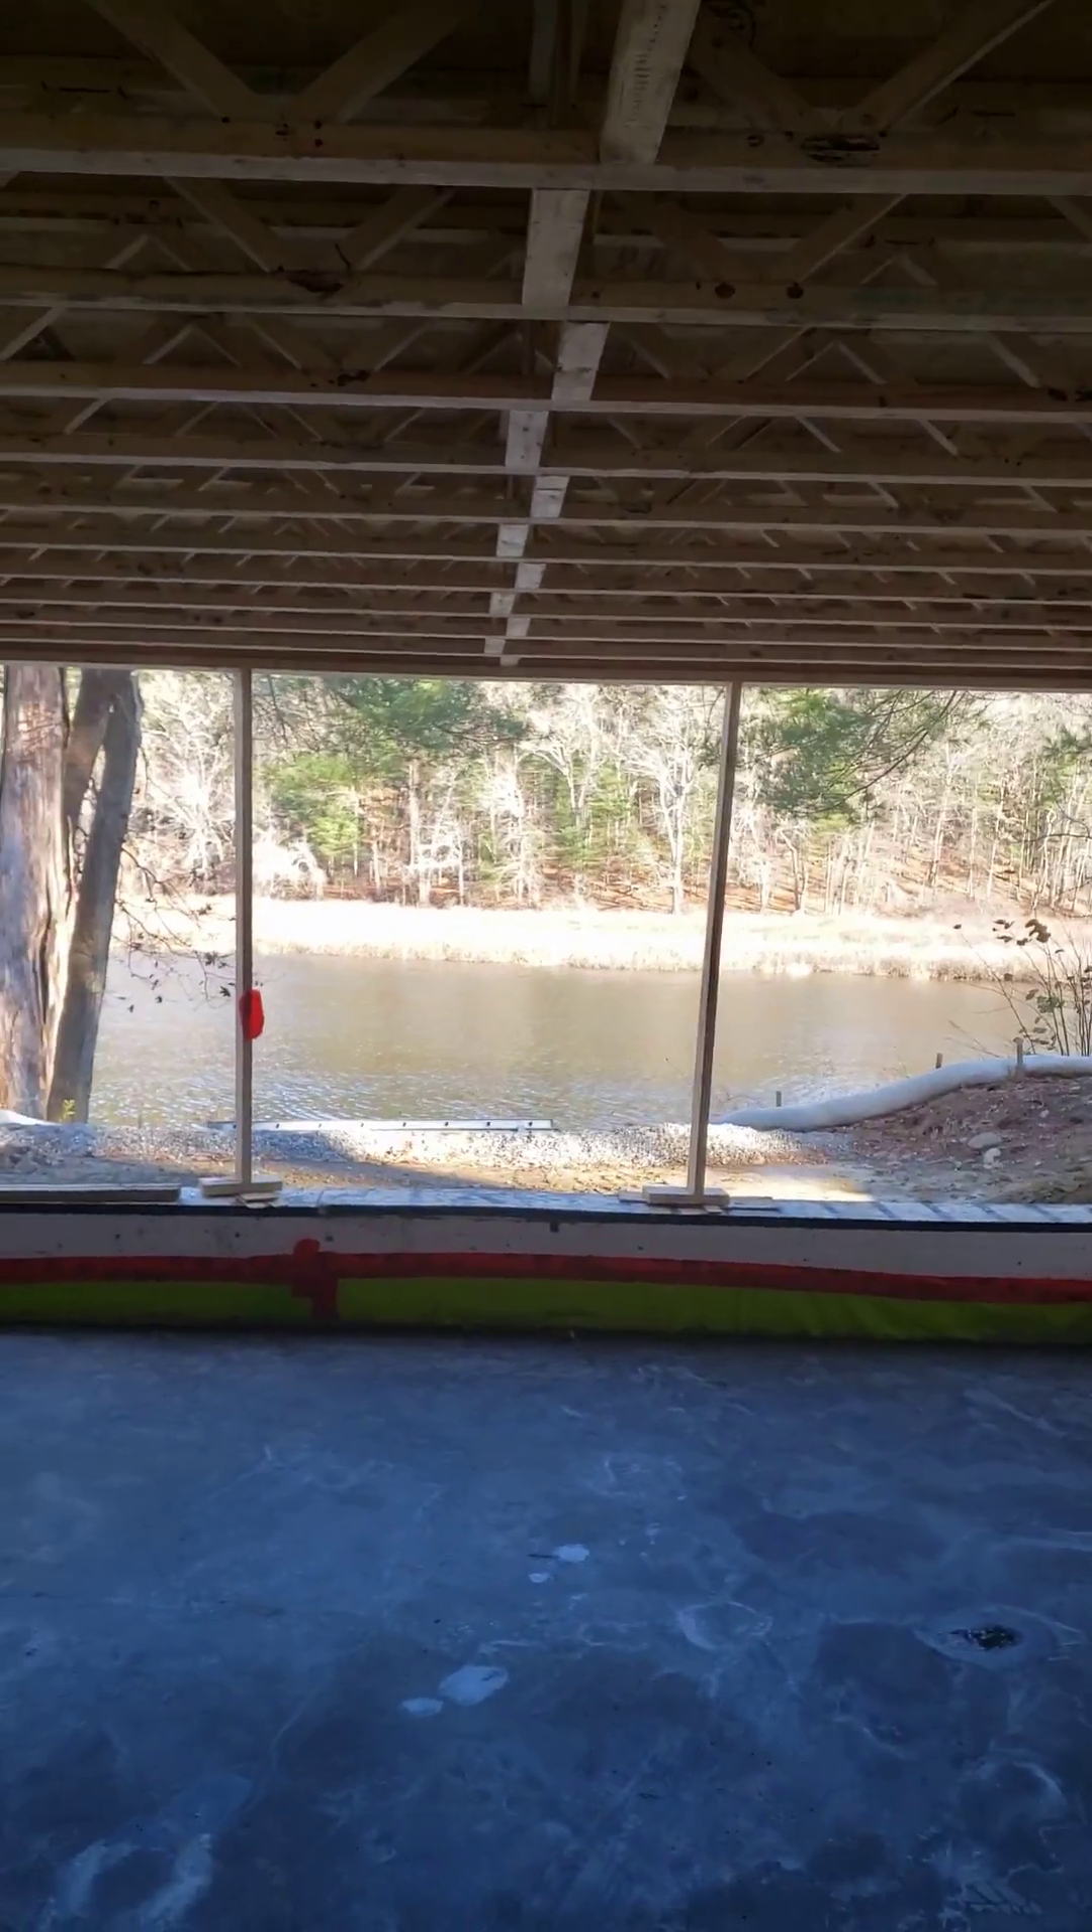So, you can see here, we got a bunch of our framing in, floor joists.